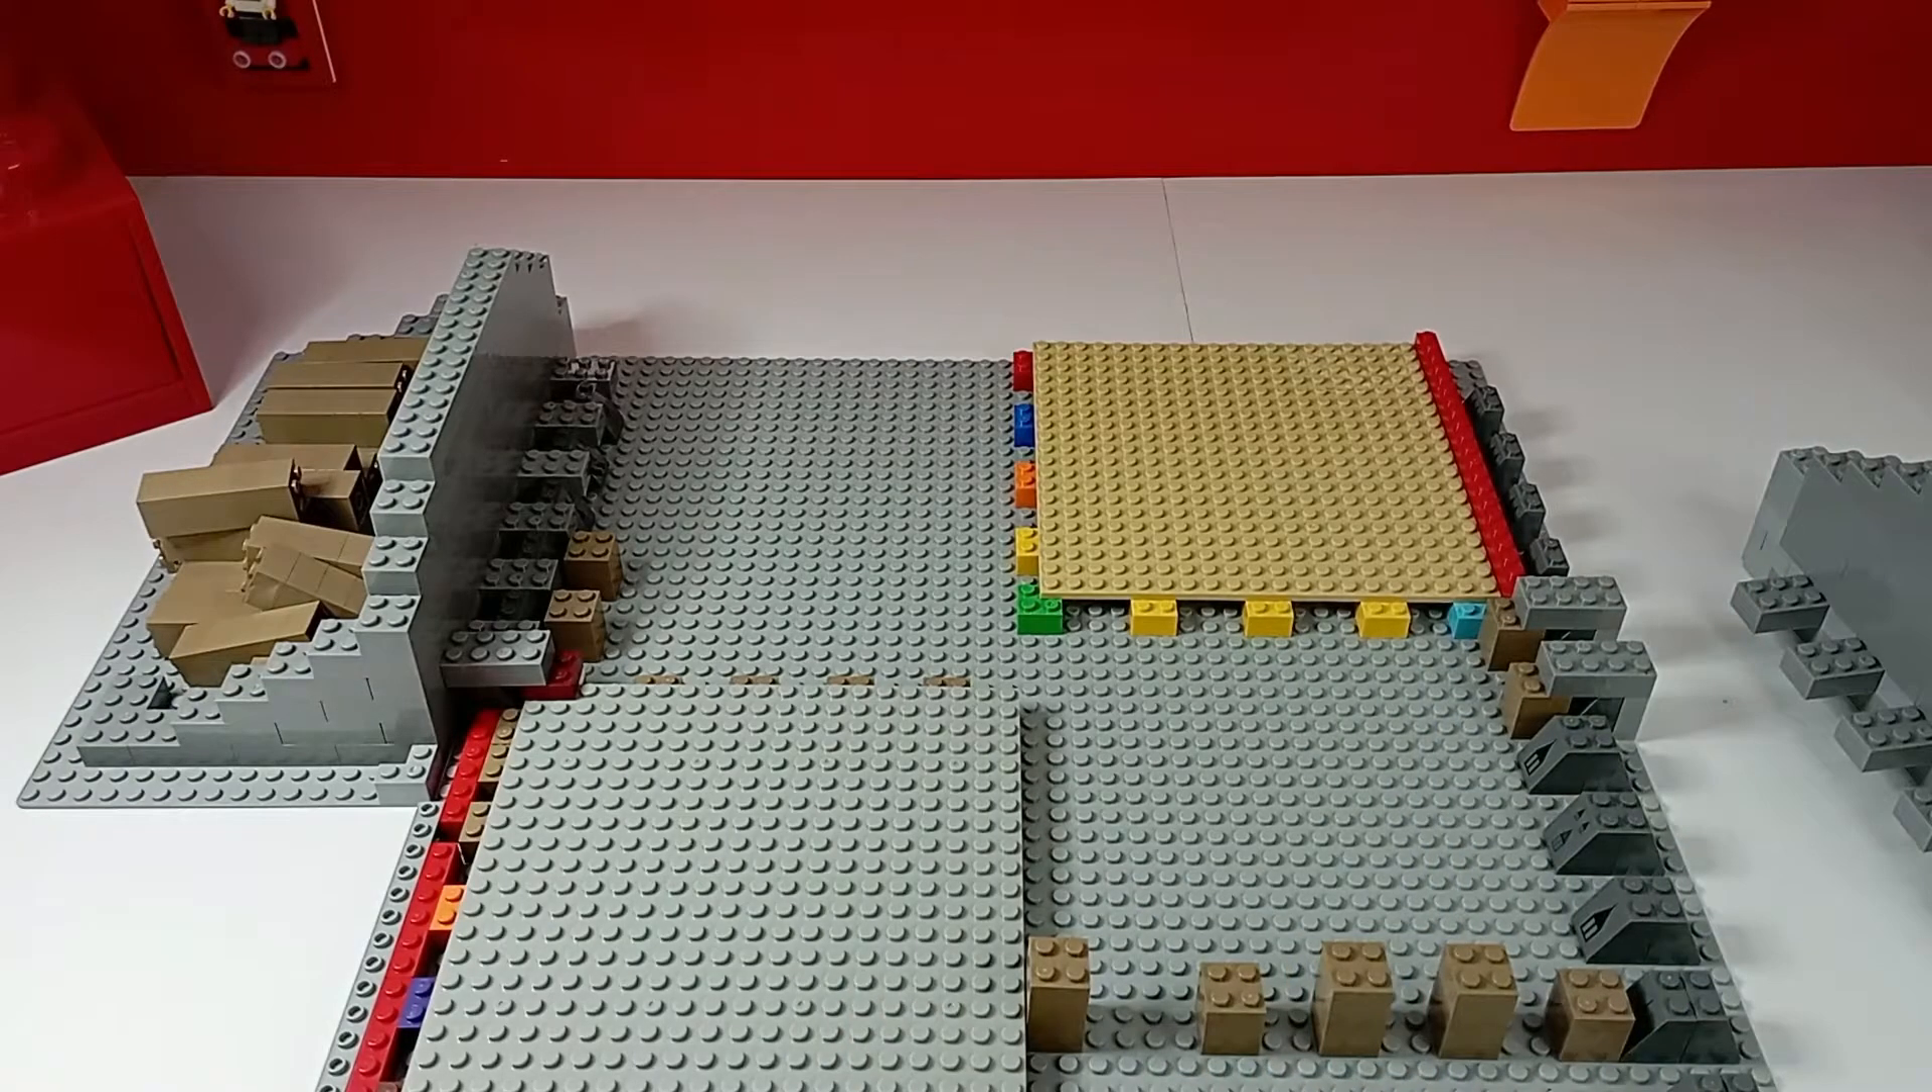Ich habe hier vorne die zweite platte reingemacht.